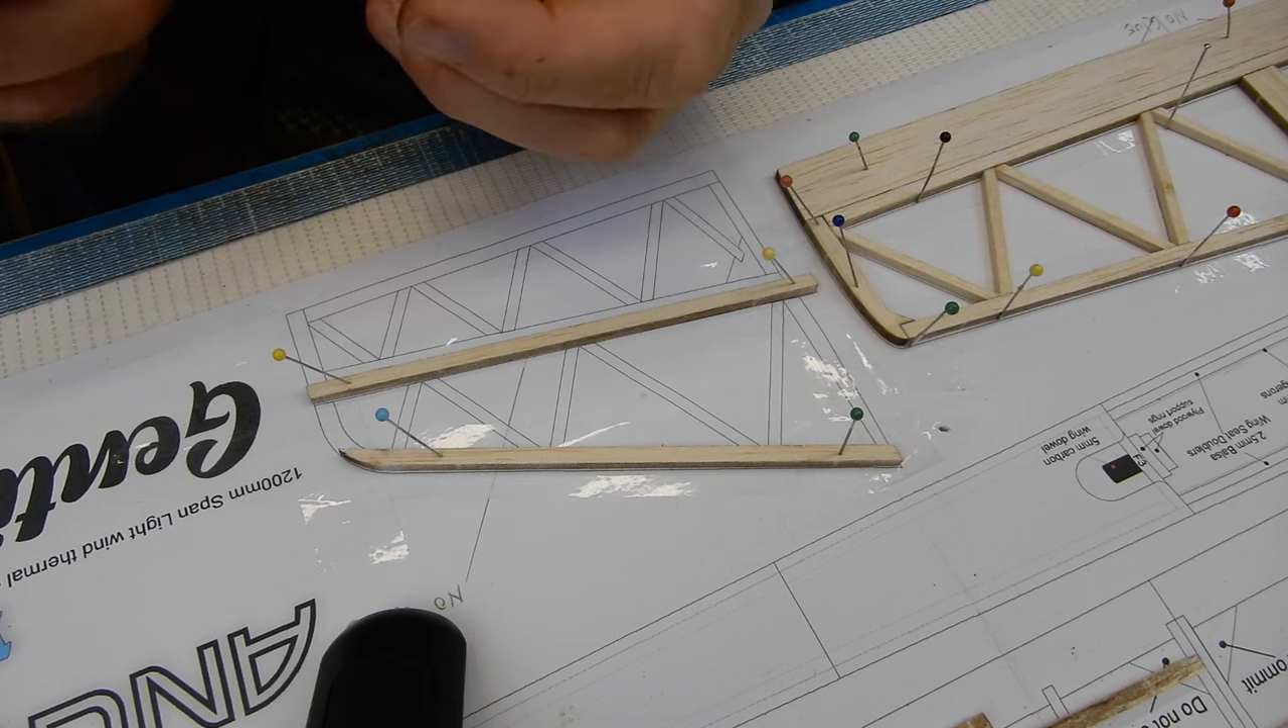I've just gently pinned these two in place and then i am going to glue either end in place.